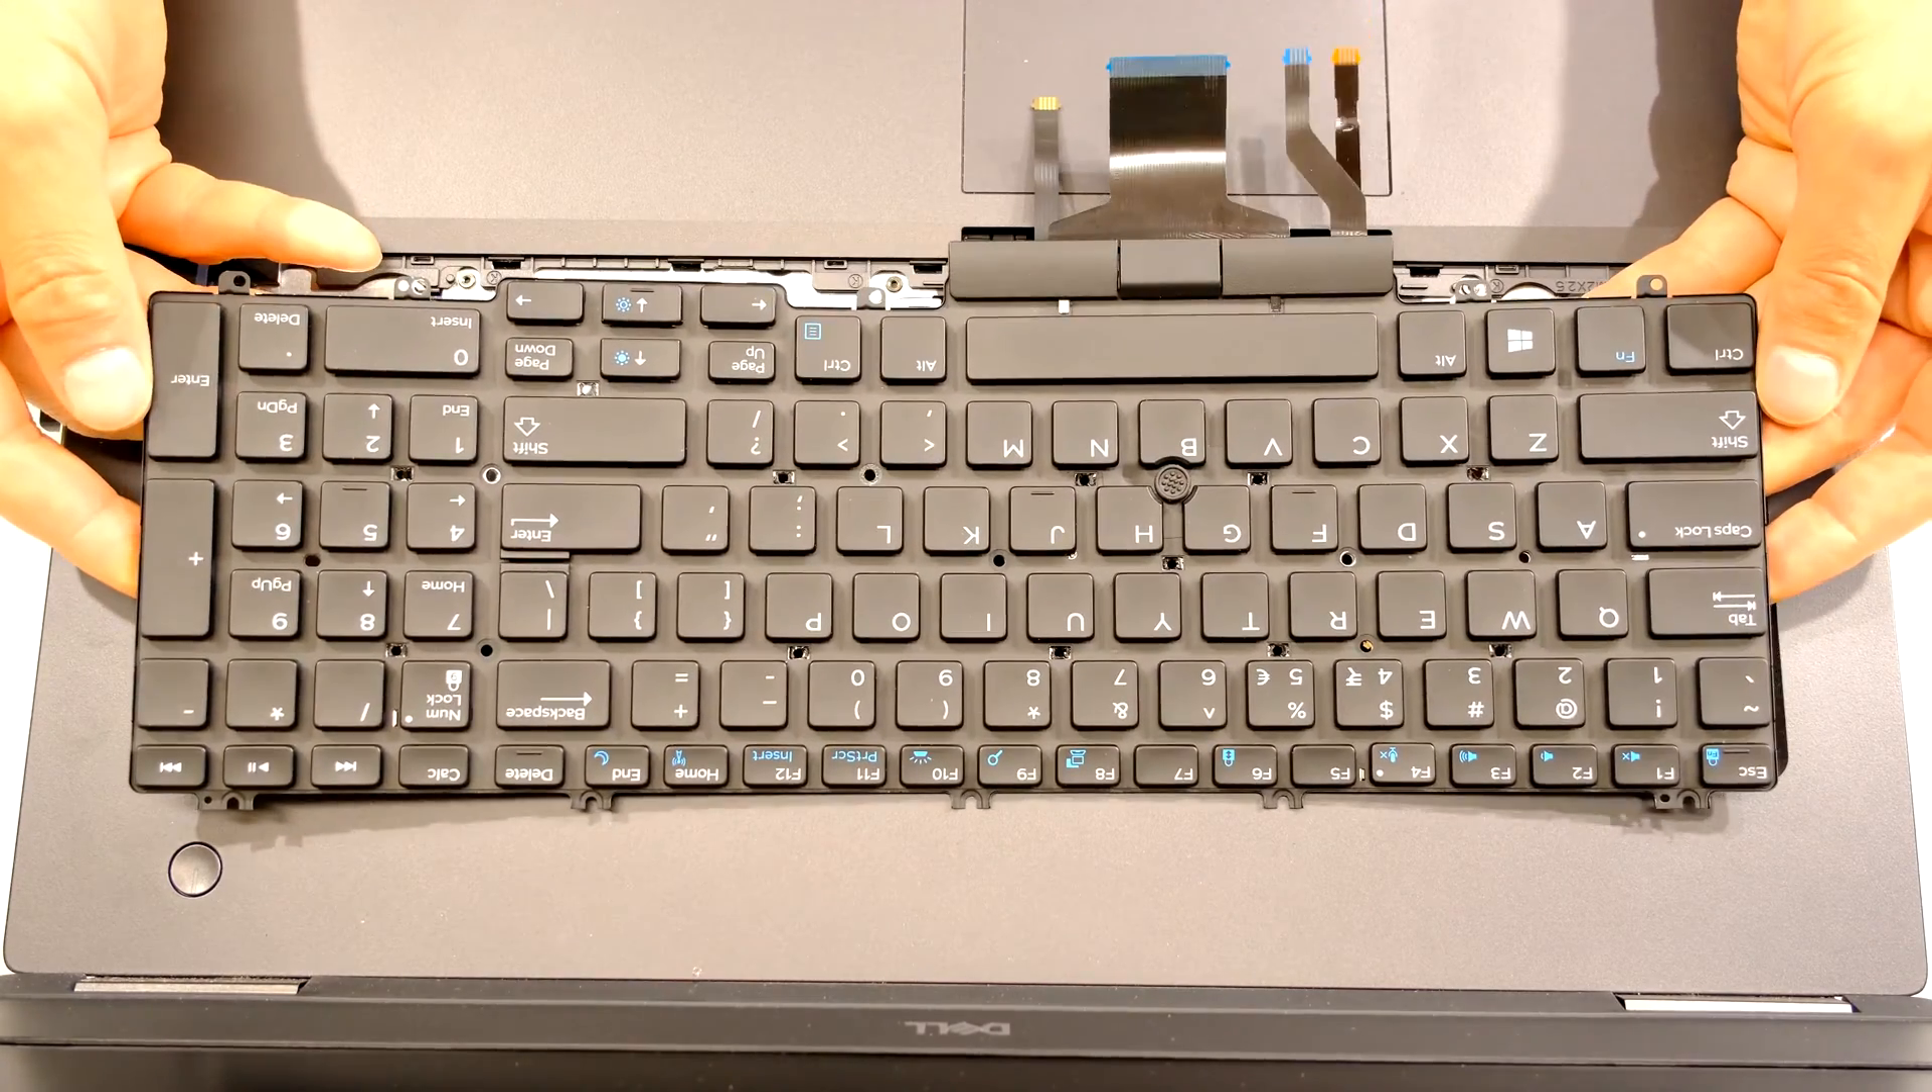So there is the keyboard released from the laptop.